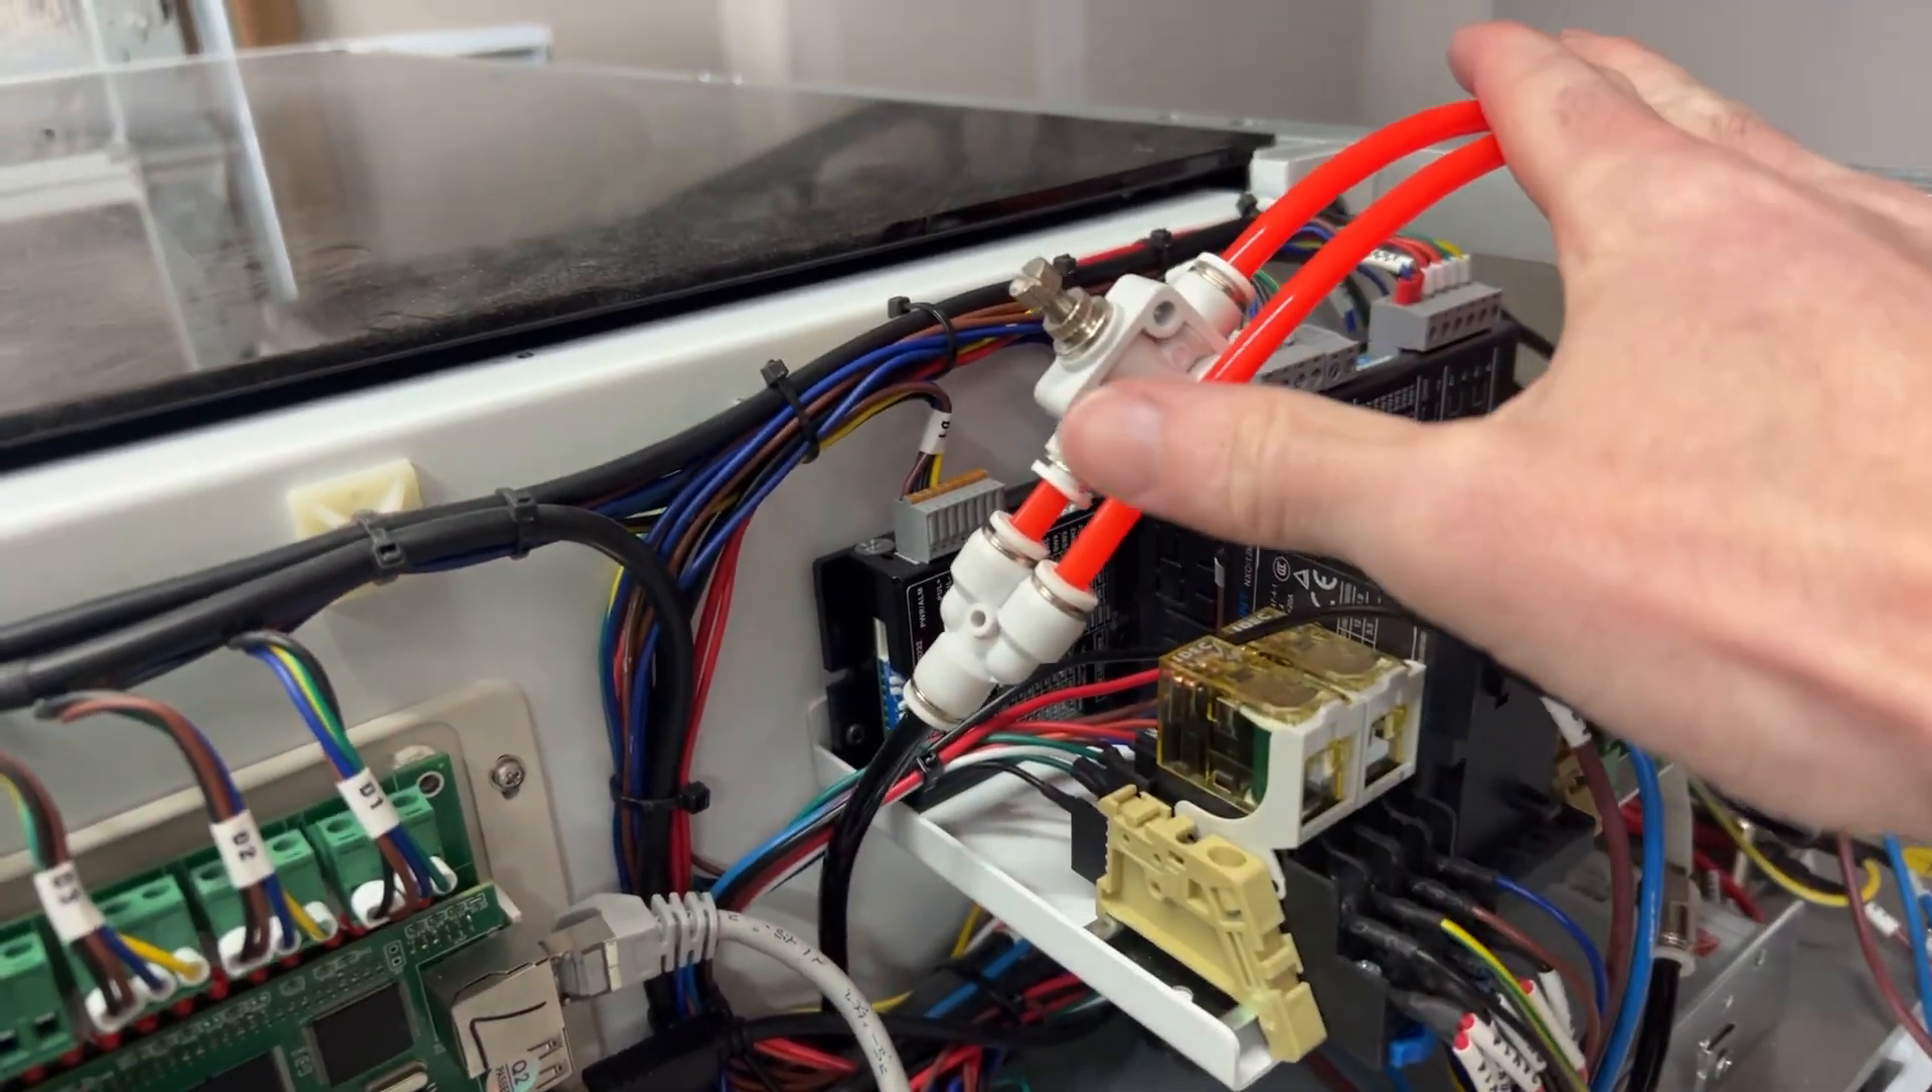All right, so now you can see the extensions that I put here on these lines to then connect into our stock line.